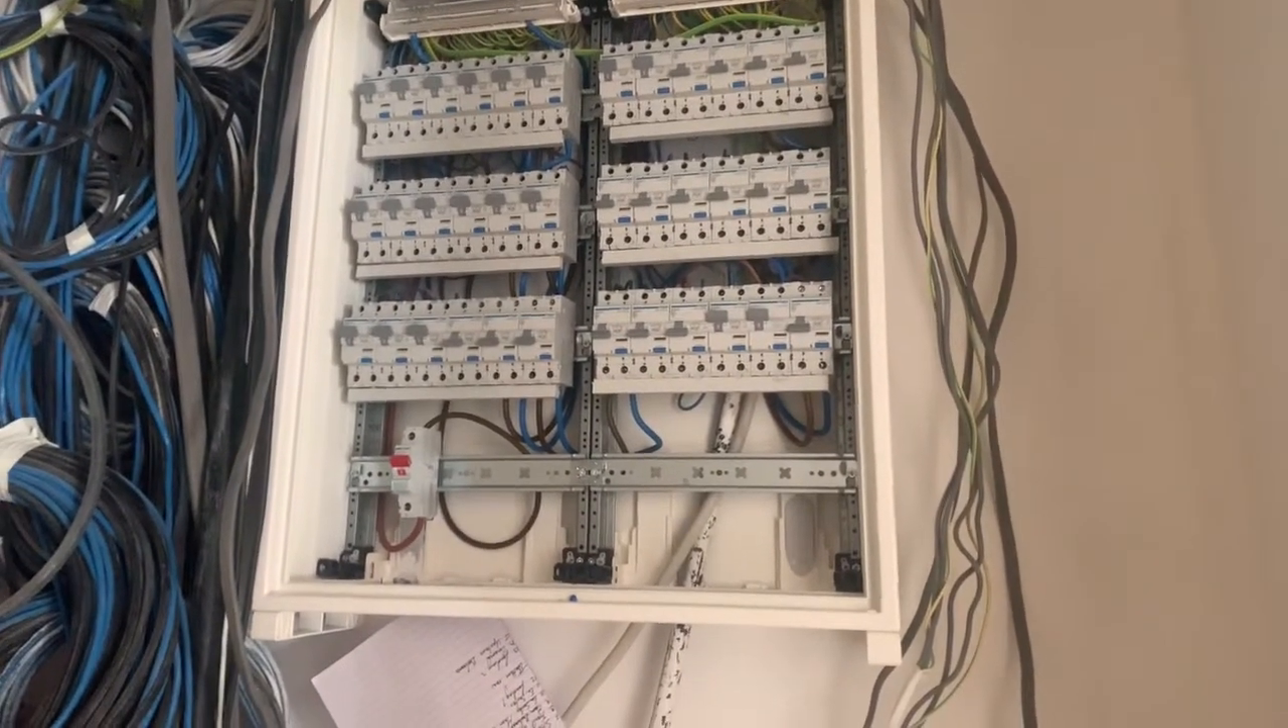Obviously this is a bare board right now we do have a cover plate to go on this and a door unit to go on it as well.